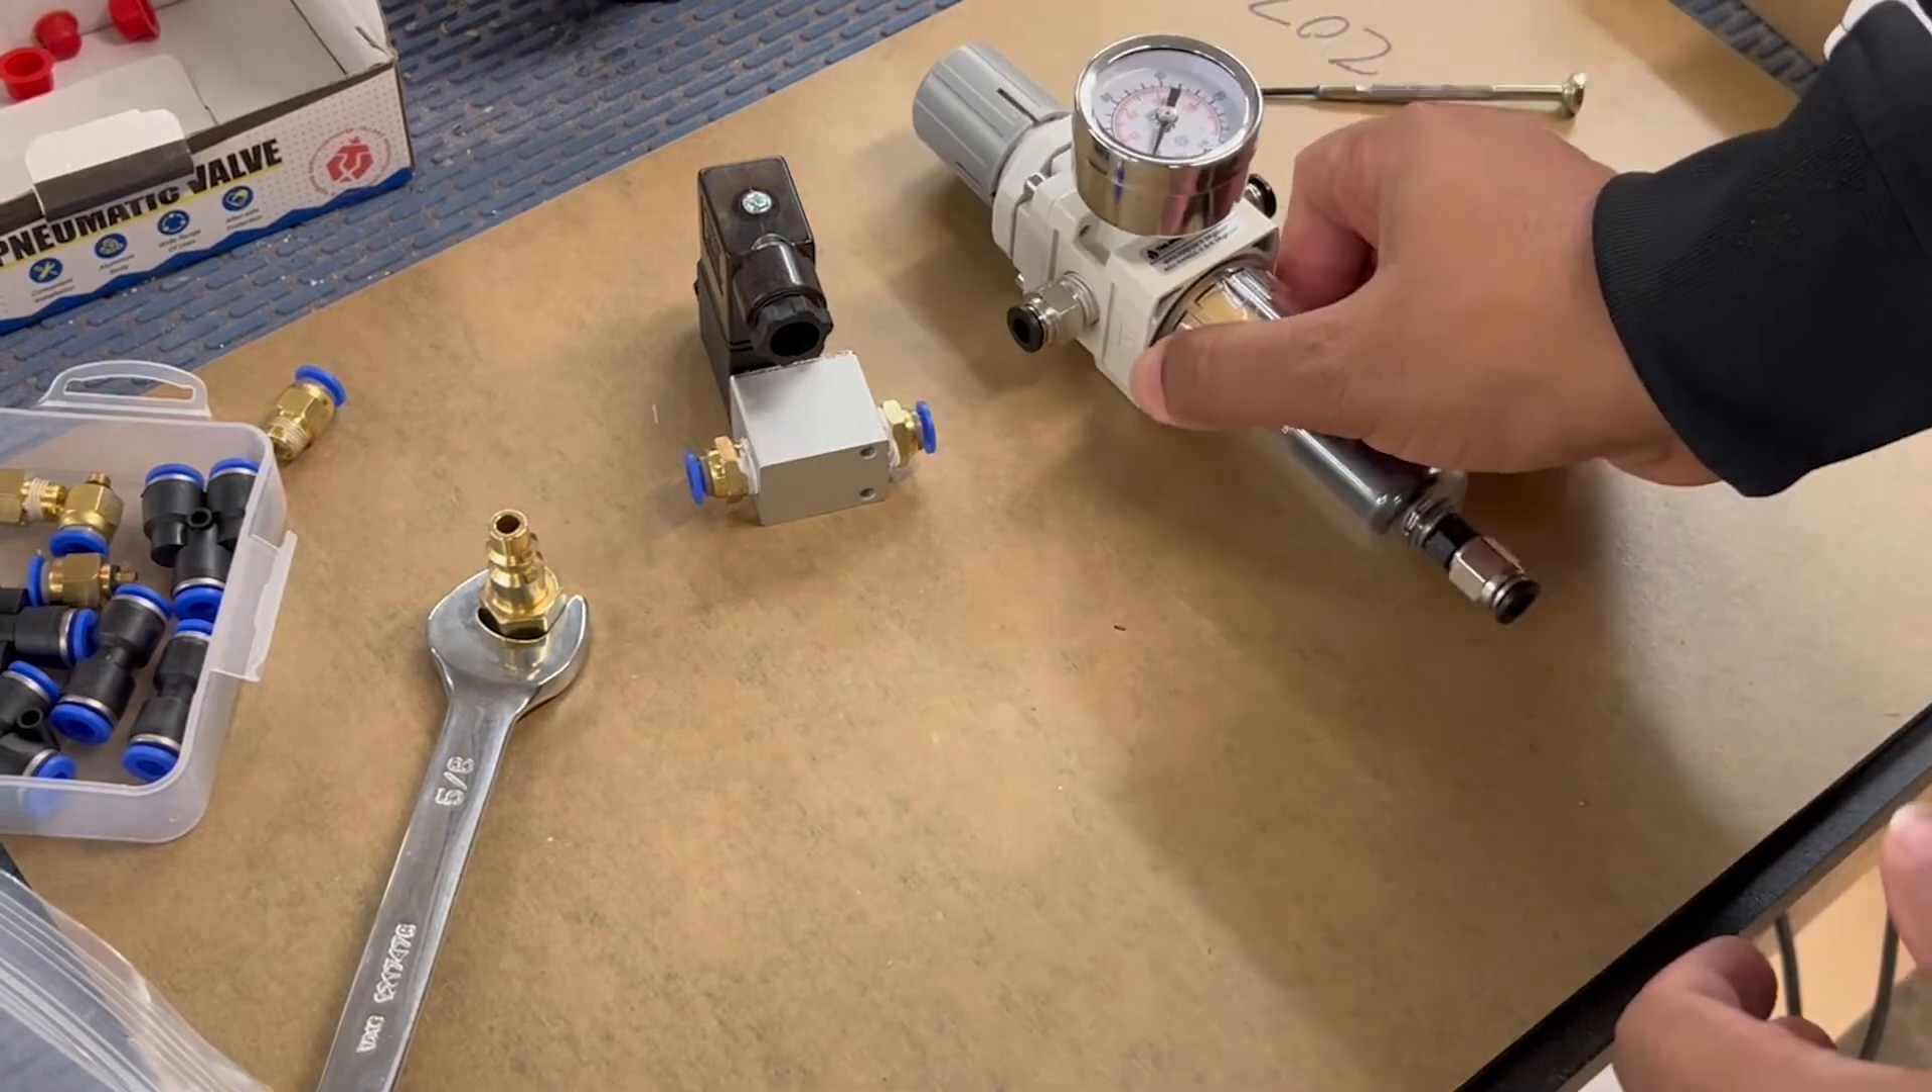Okay so i have my fittings on my solenoid i have my fittings on my regulator.